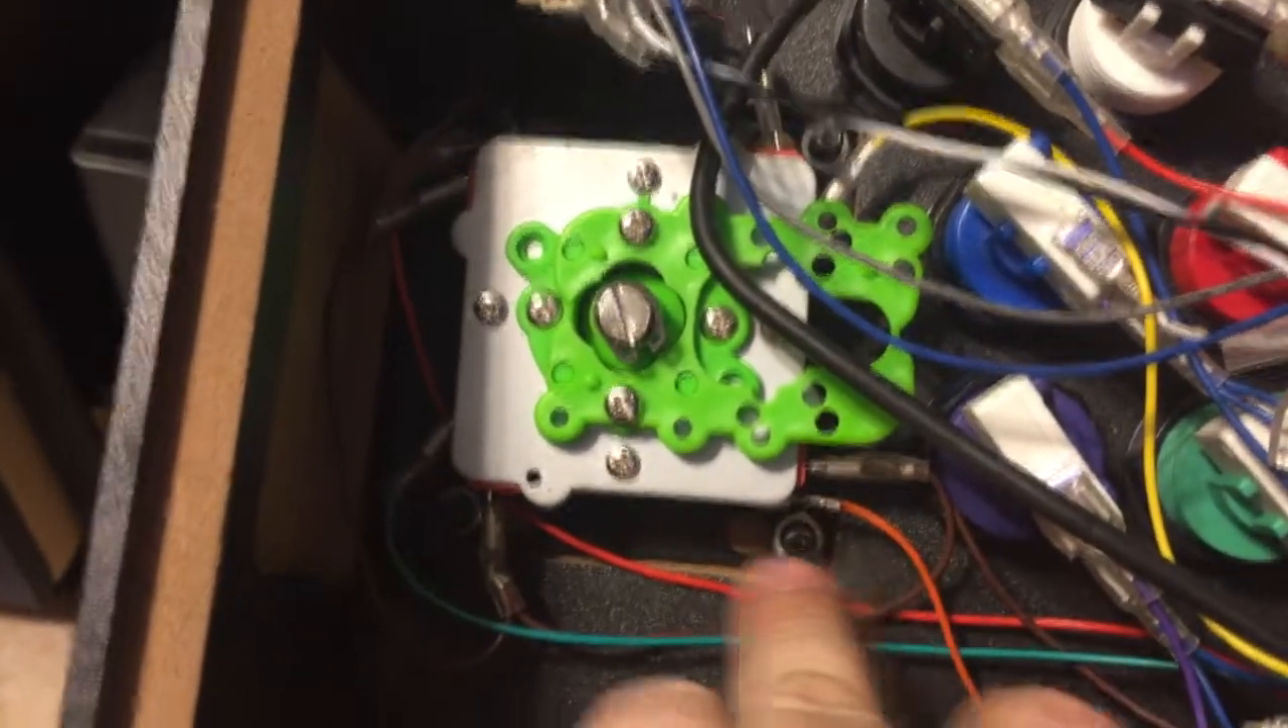So, I got all my bolts back on. I did take some of the wires back off in order to get the bolts on a little easier.